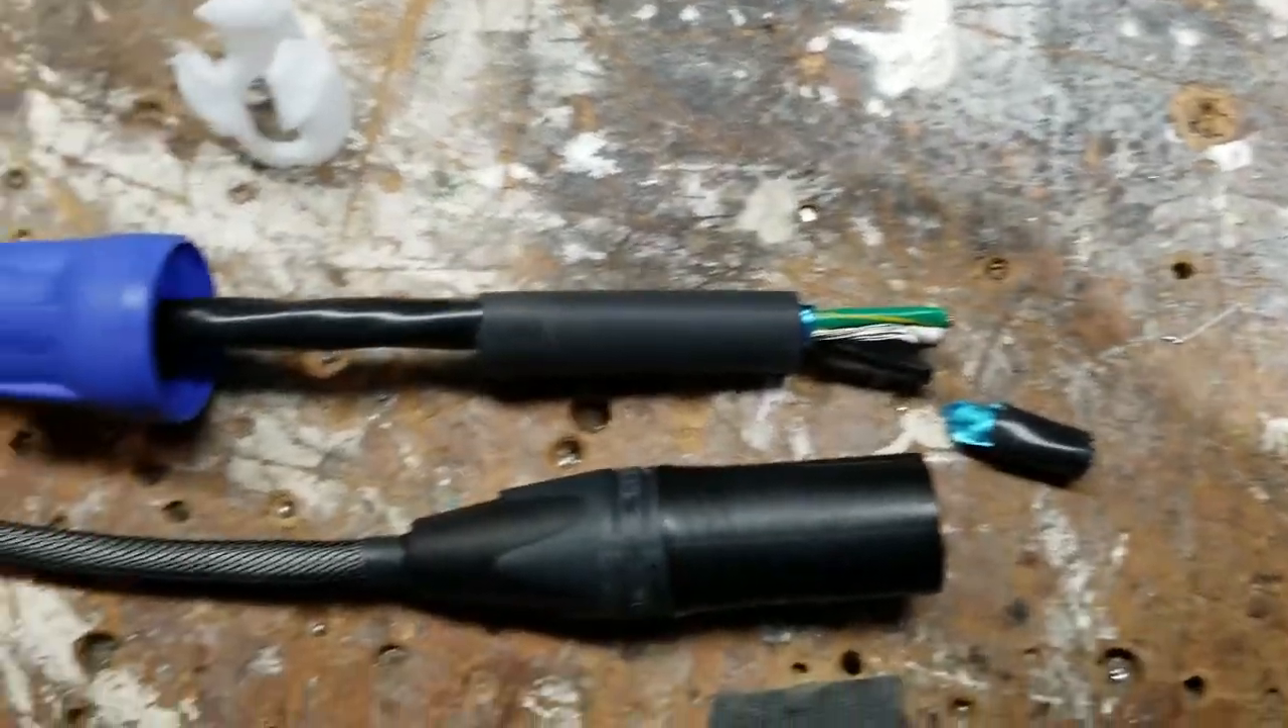I already slipped this boot on here because that's going to go up in the last step.